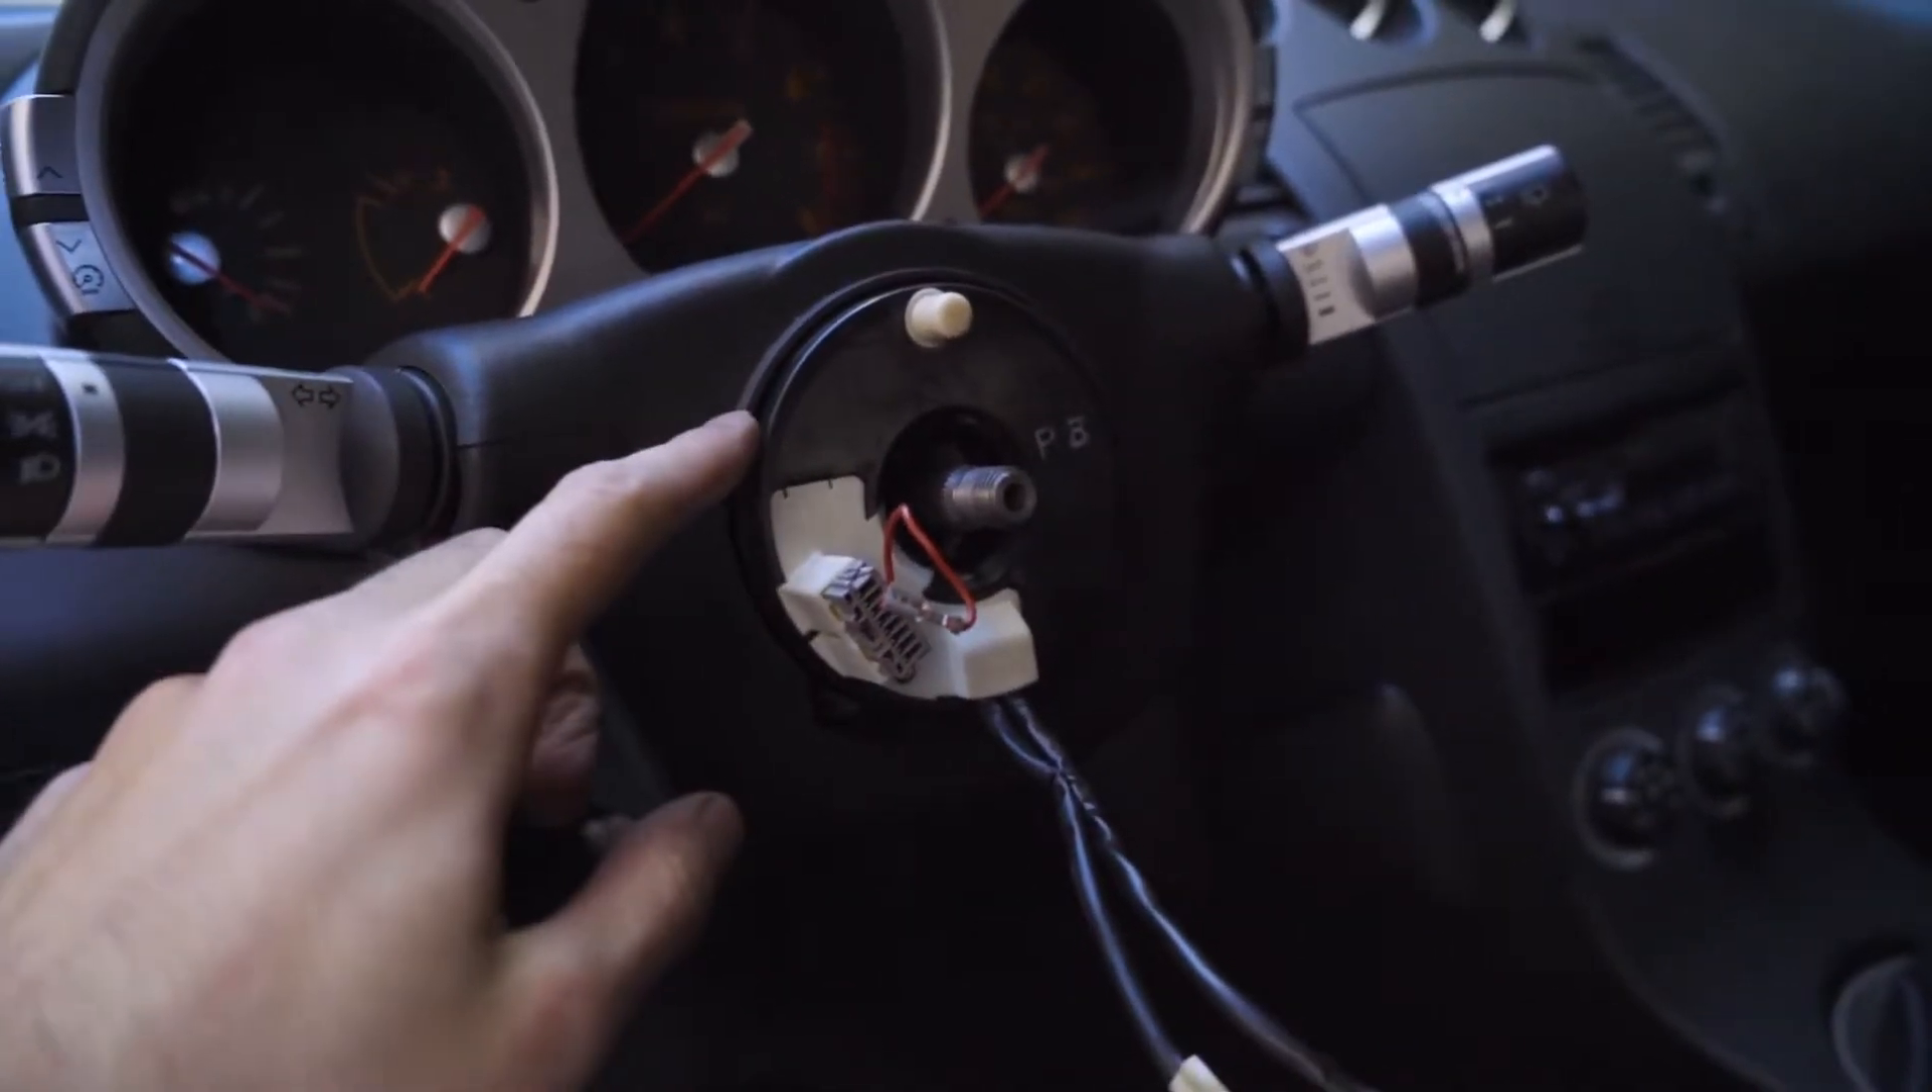So as you can see, the wheel is off.